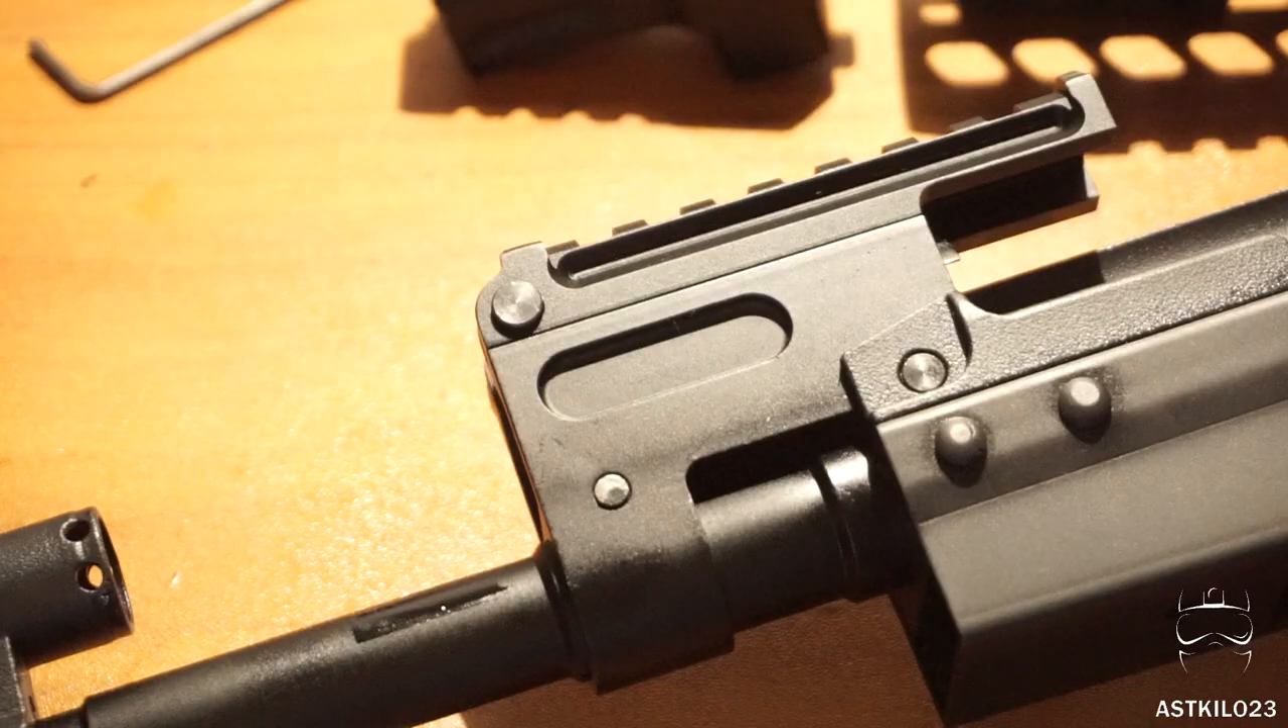Now we've got our barrel exposed.